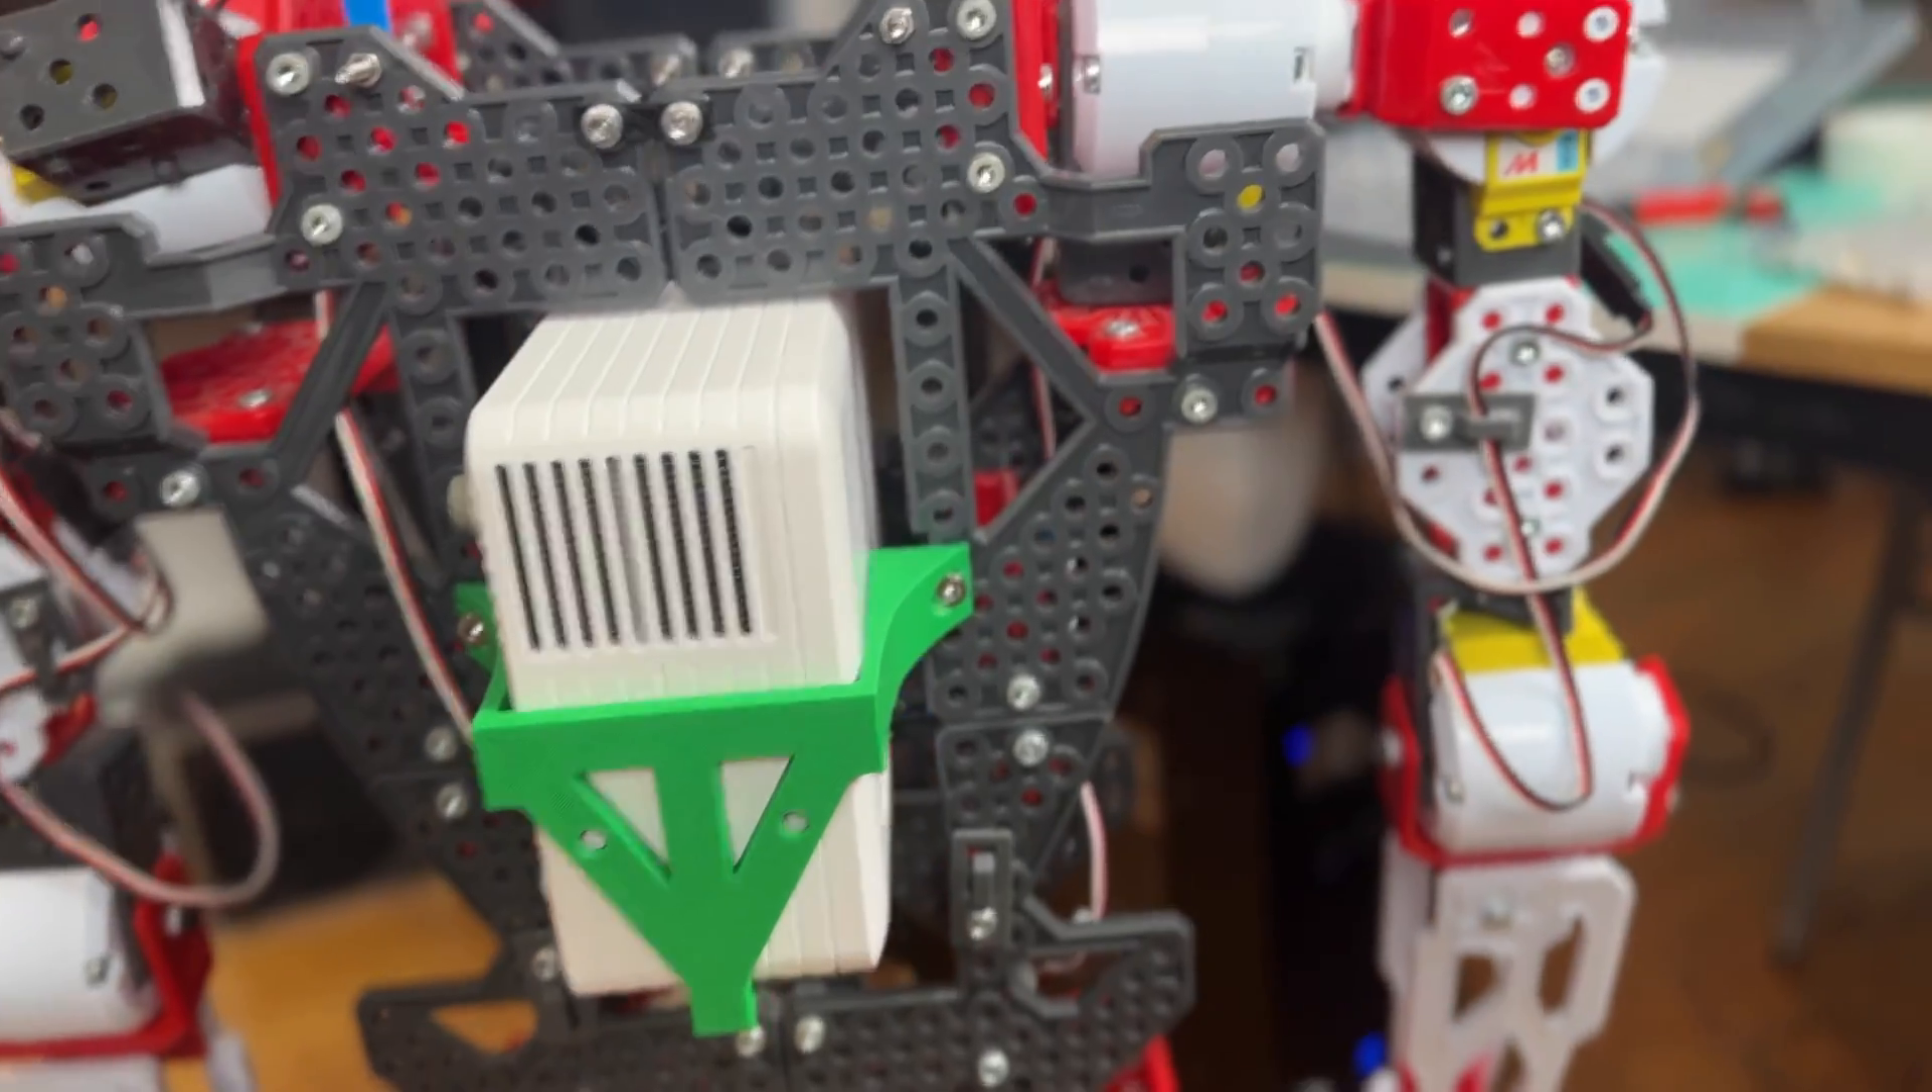So I've got the projector mounted in a way that I'm satisfied with.